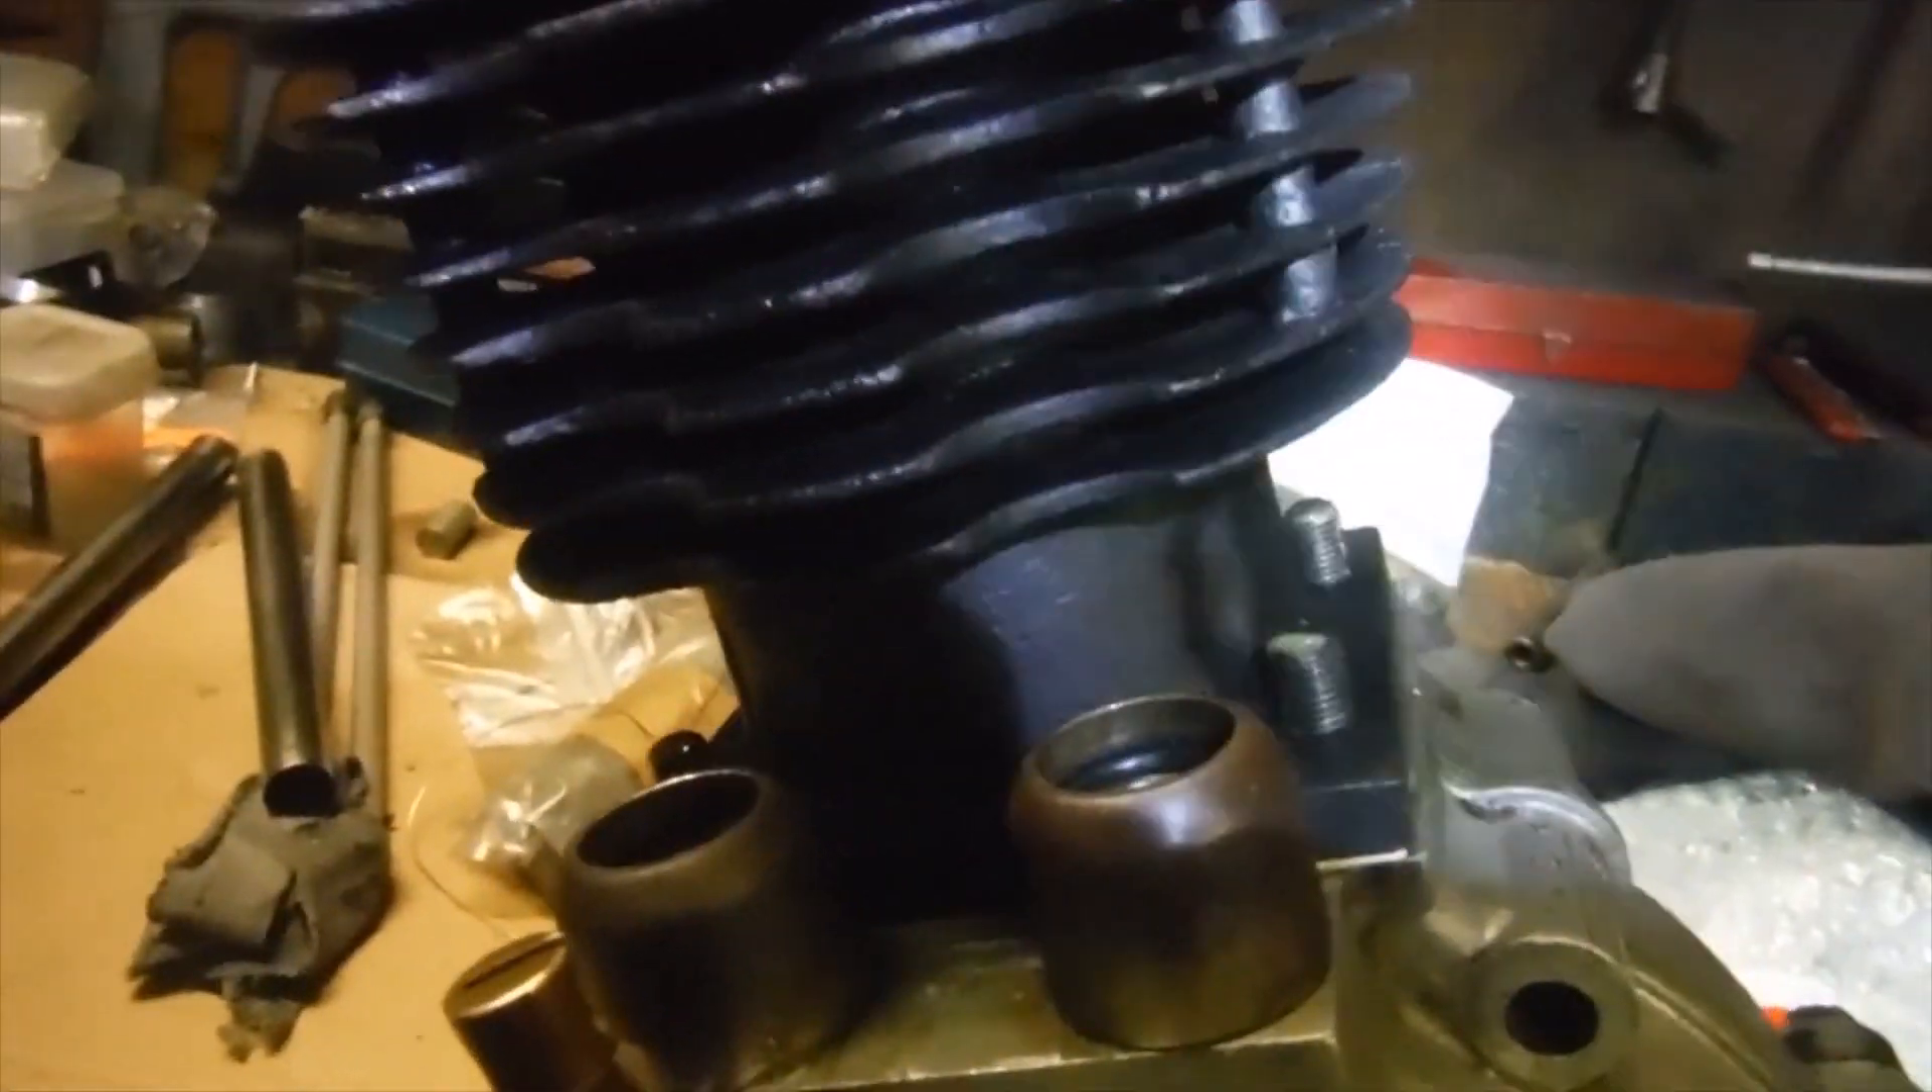Here we are with the piston and the barrel fitted on this JAP engine now the 250 although I haven't actually got the barrel bolted down.